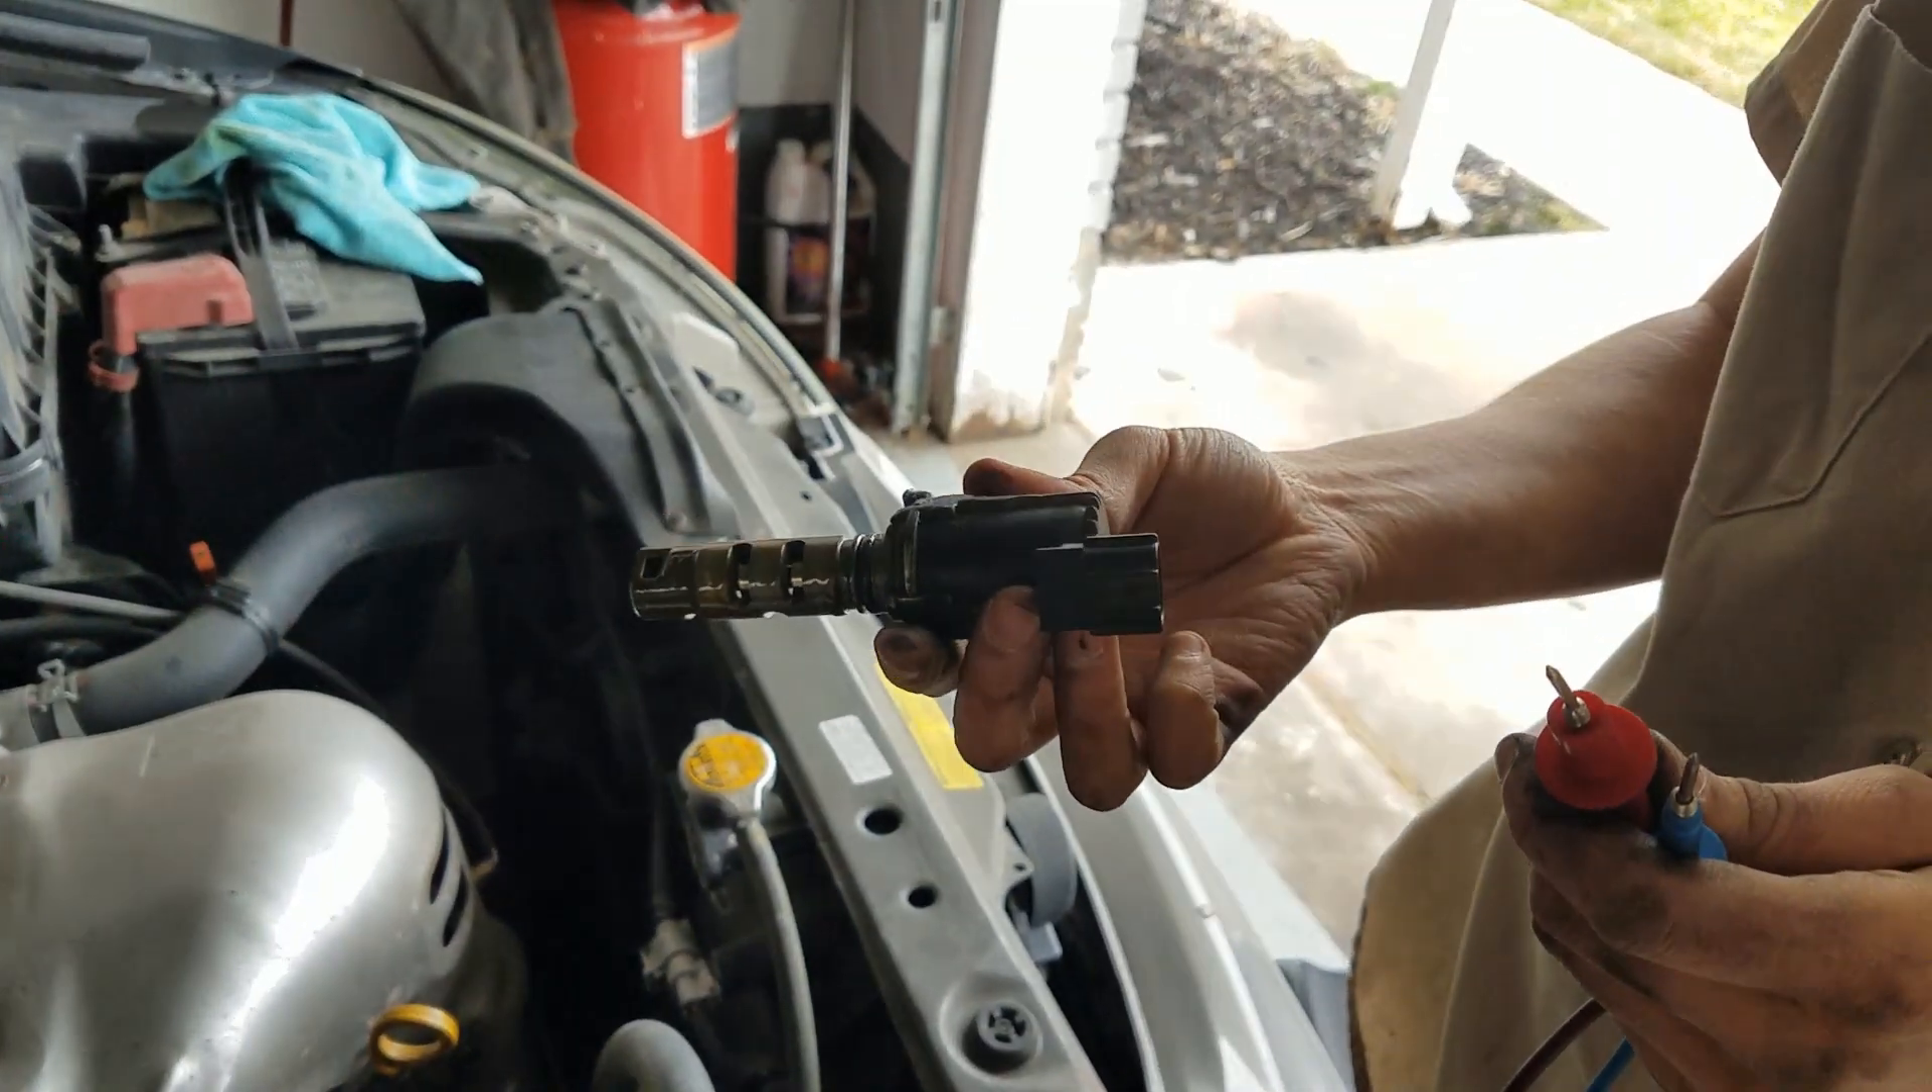Okay, so we've gone ahead and removed the oil control solenoid and valve.